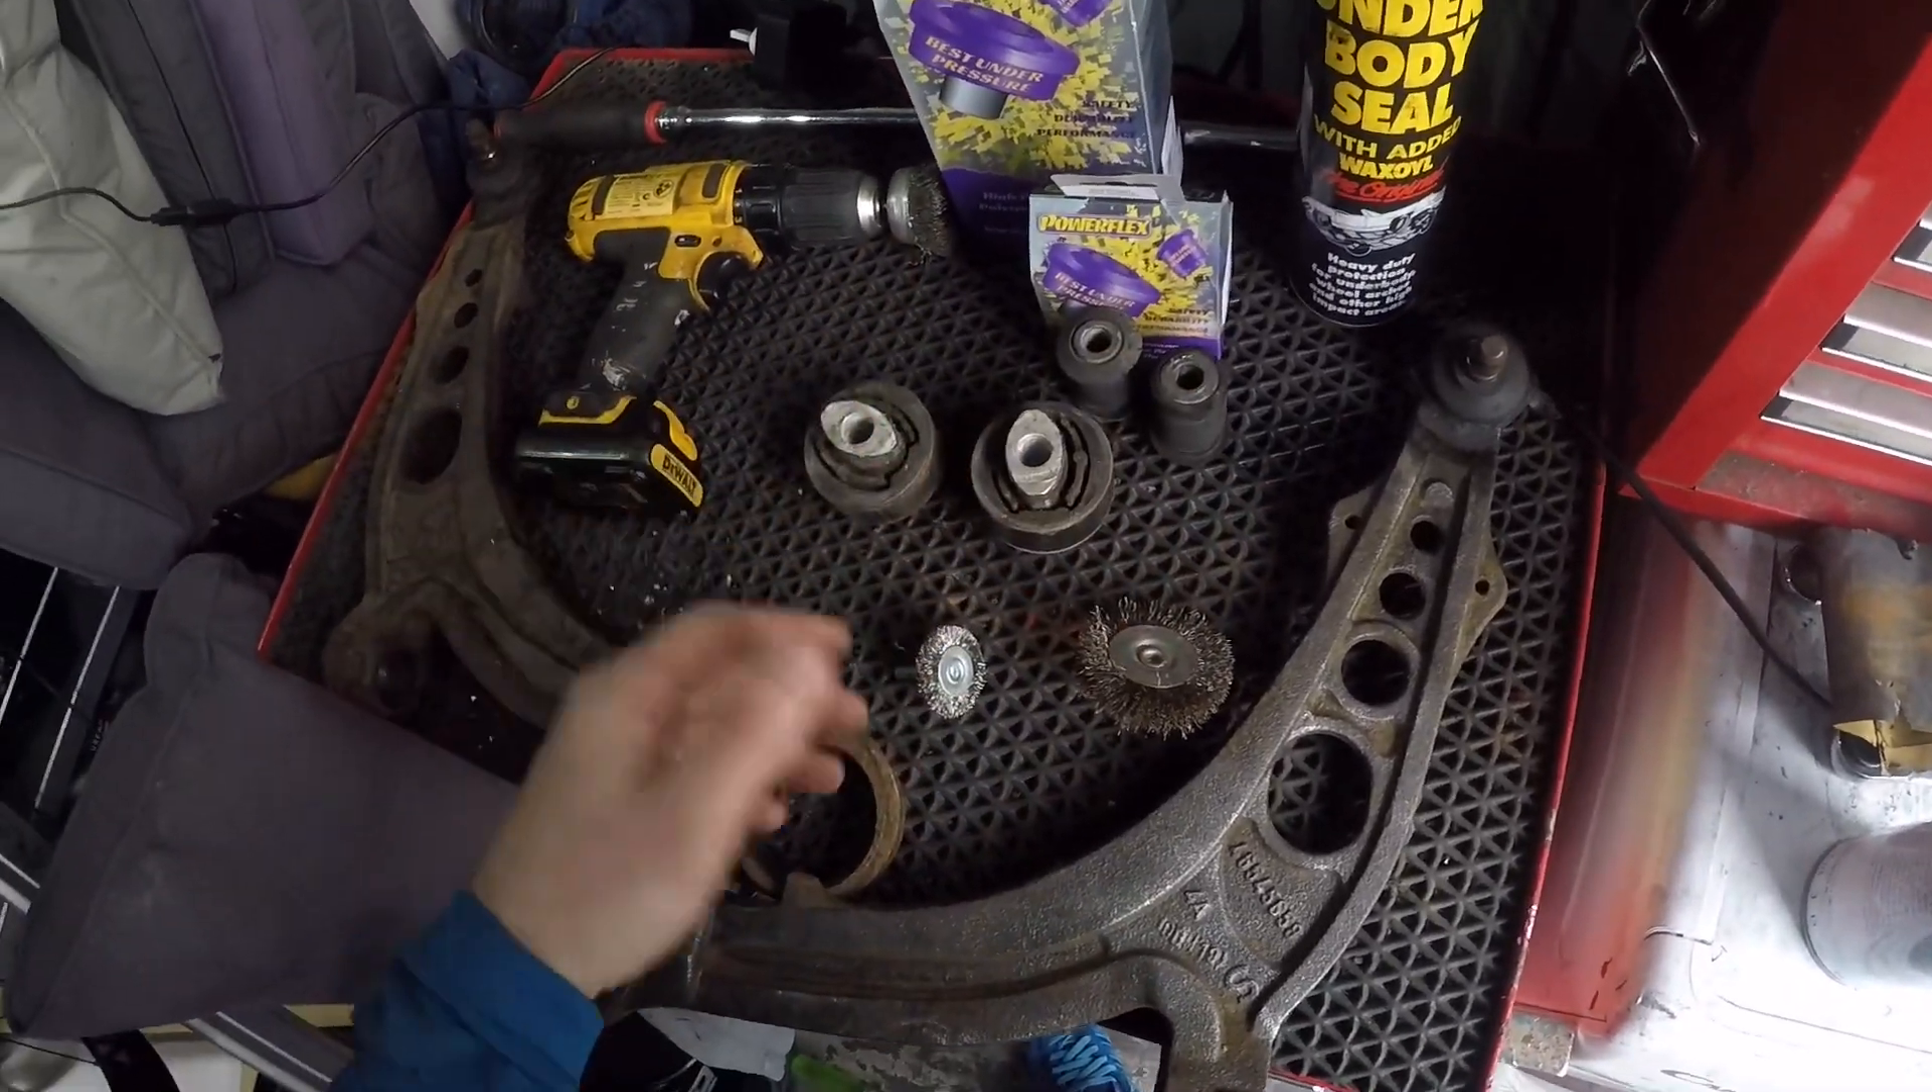As you can see I got the wishbones removed and I've already got the the bushes out of them both of them.